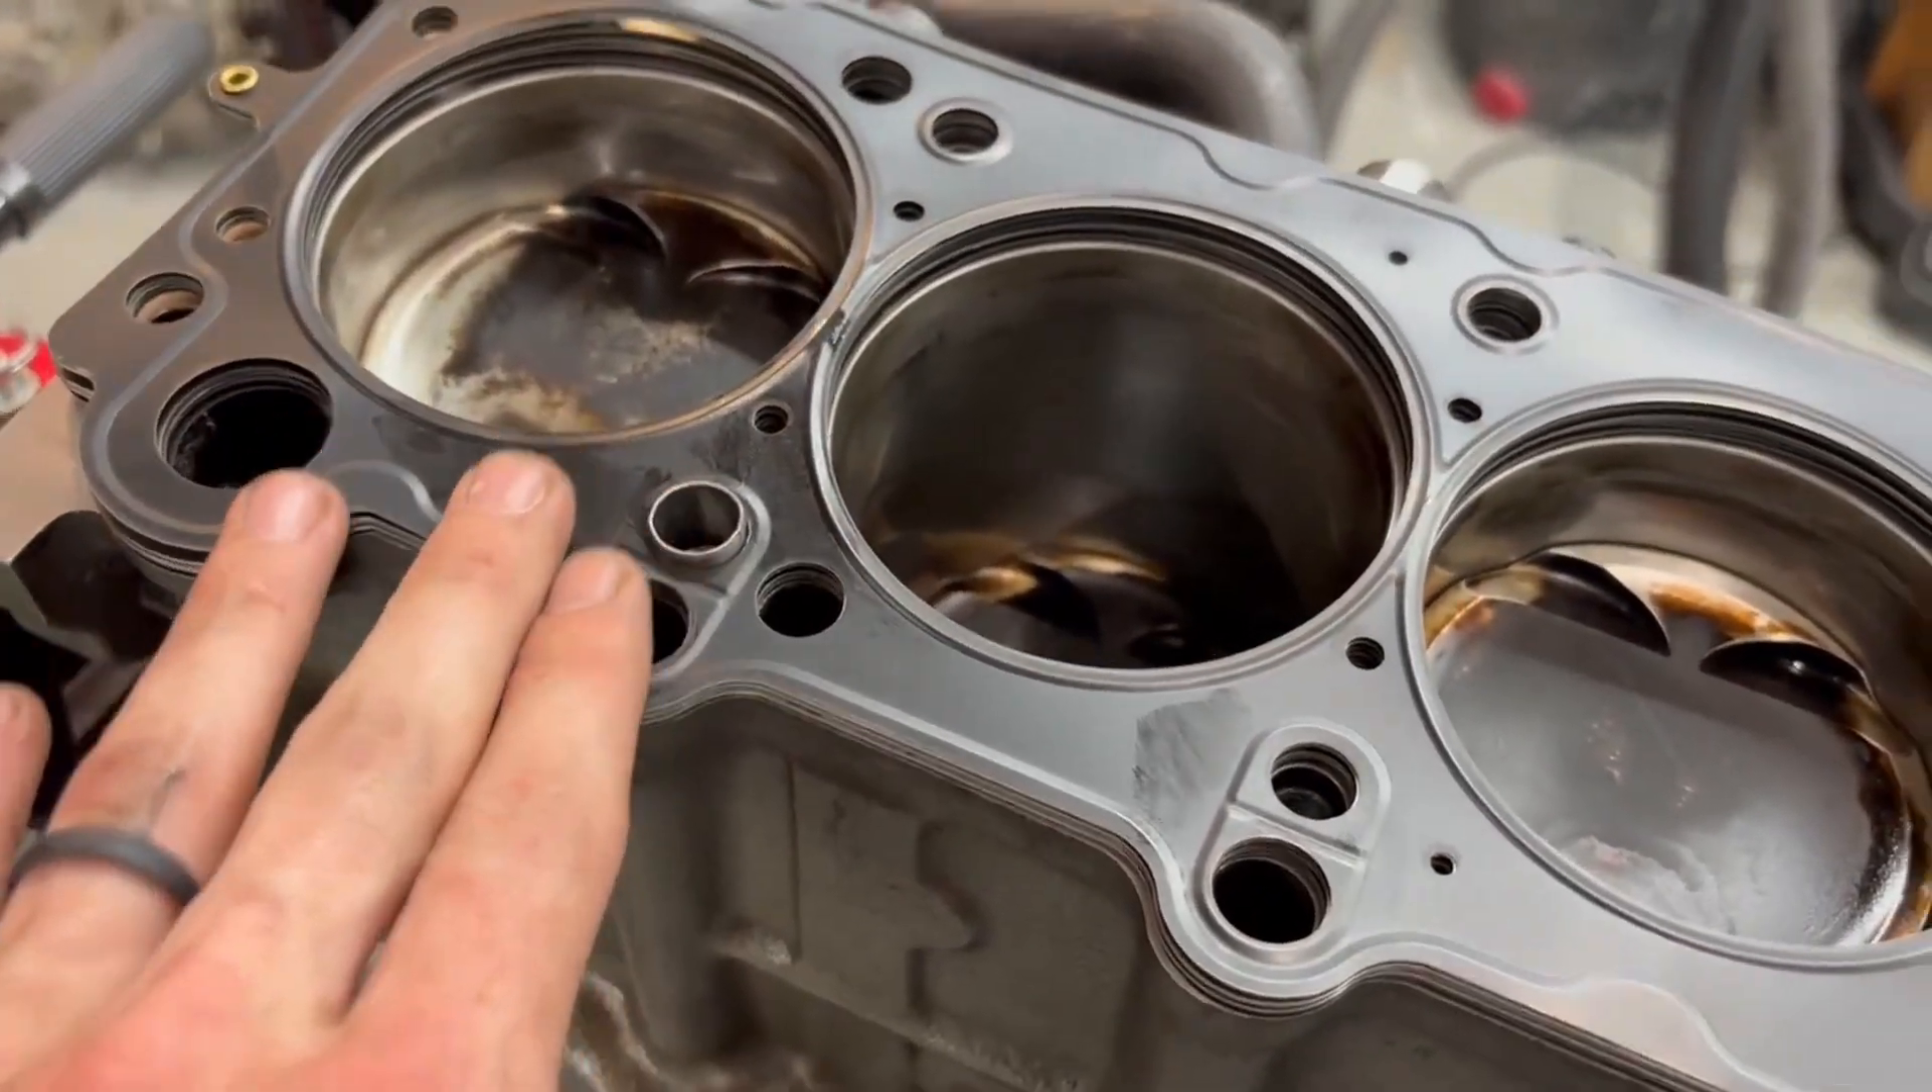All the stud holes are lined up nicely.